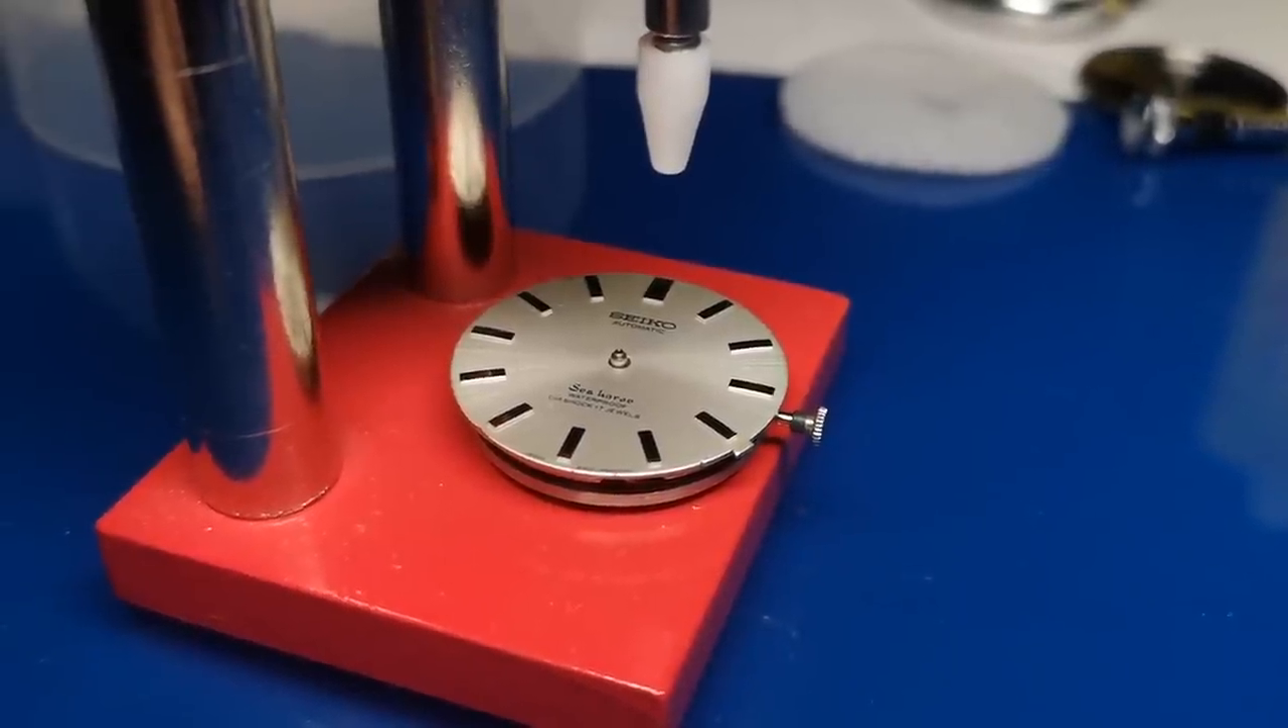The dial is on.